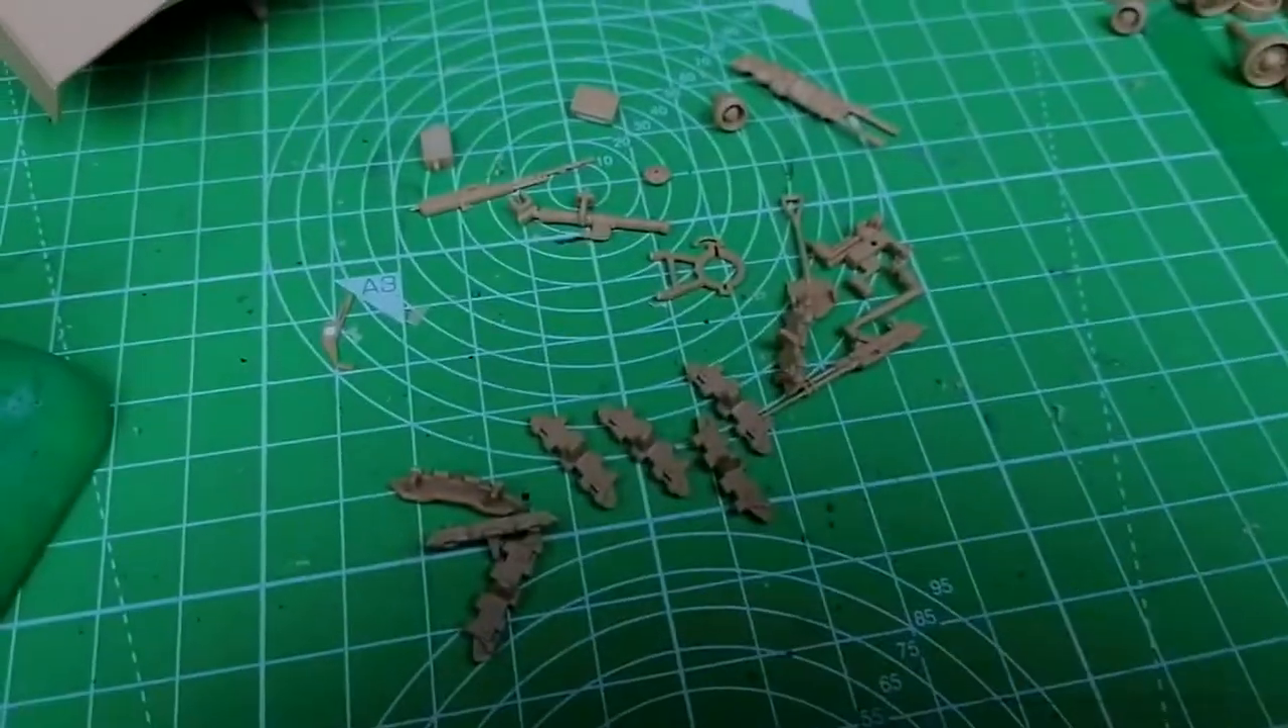I've got these little bits left to paint before I stick them onto the main body.